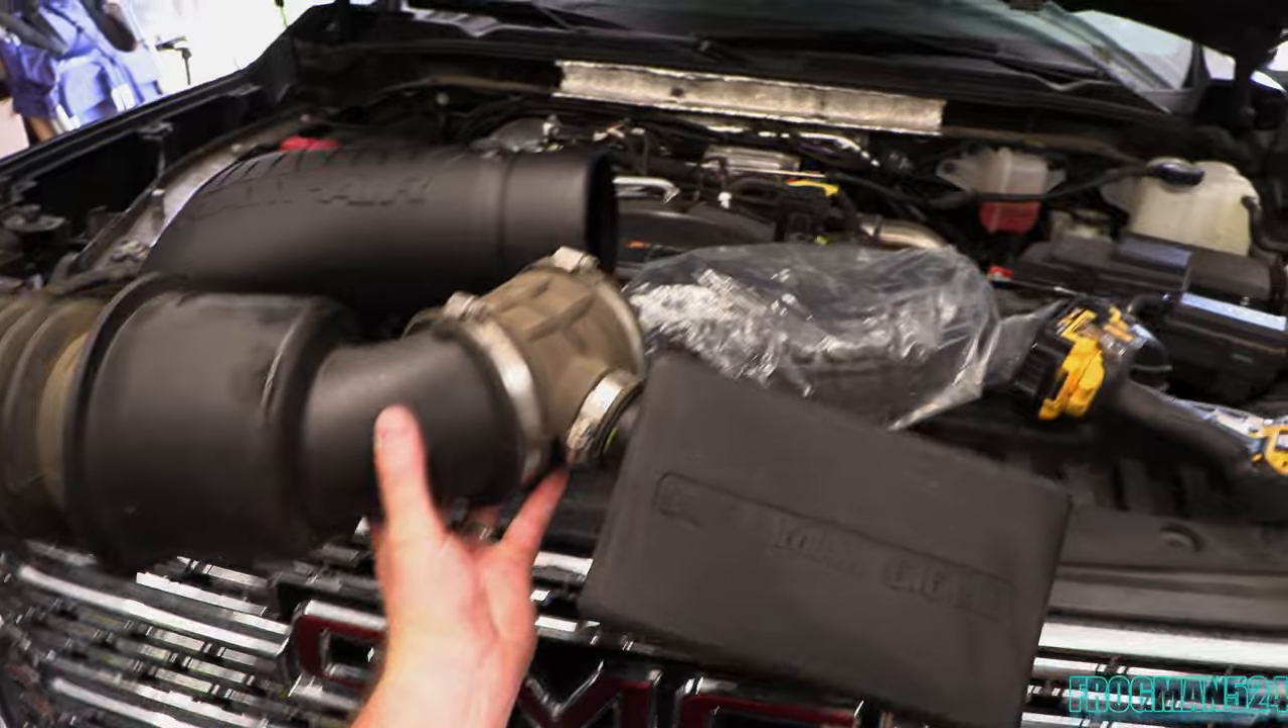So now I've got the stock intake off.